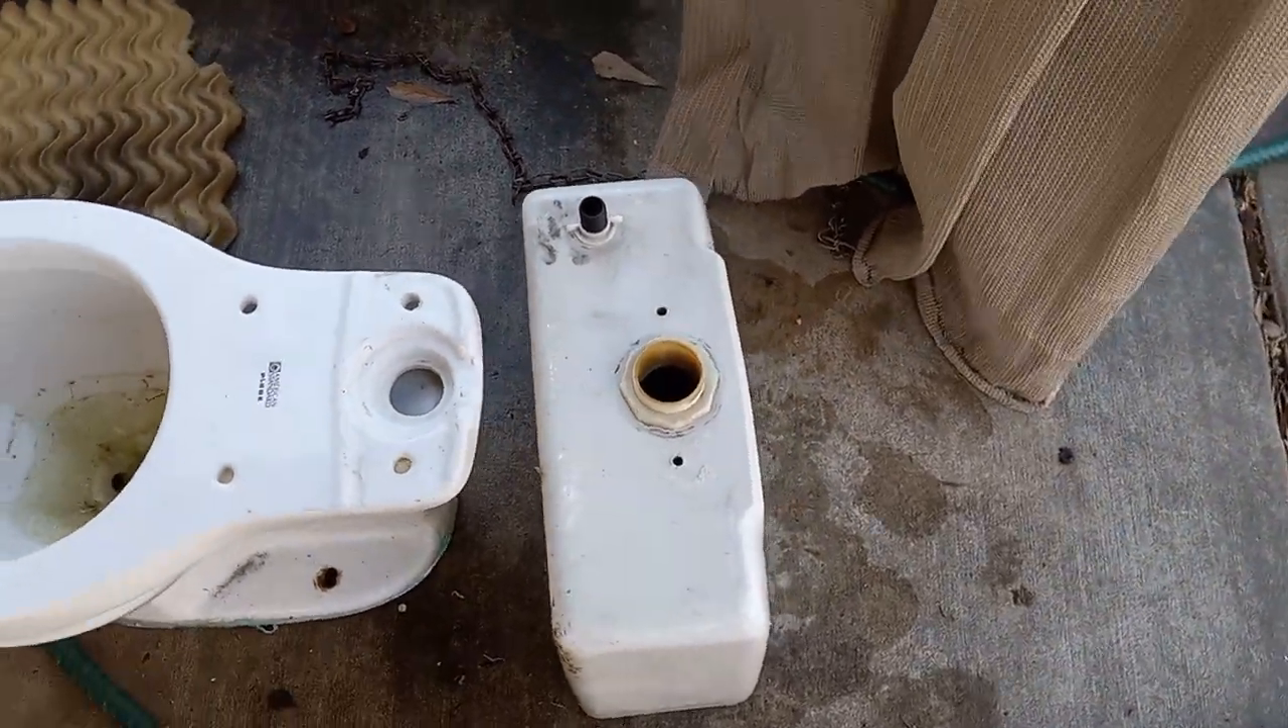All right so I've gotten the tank off.